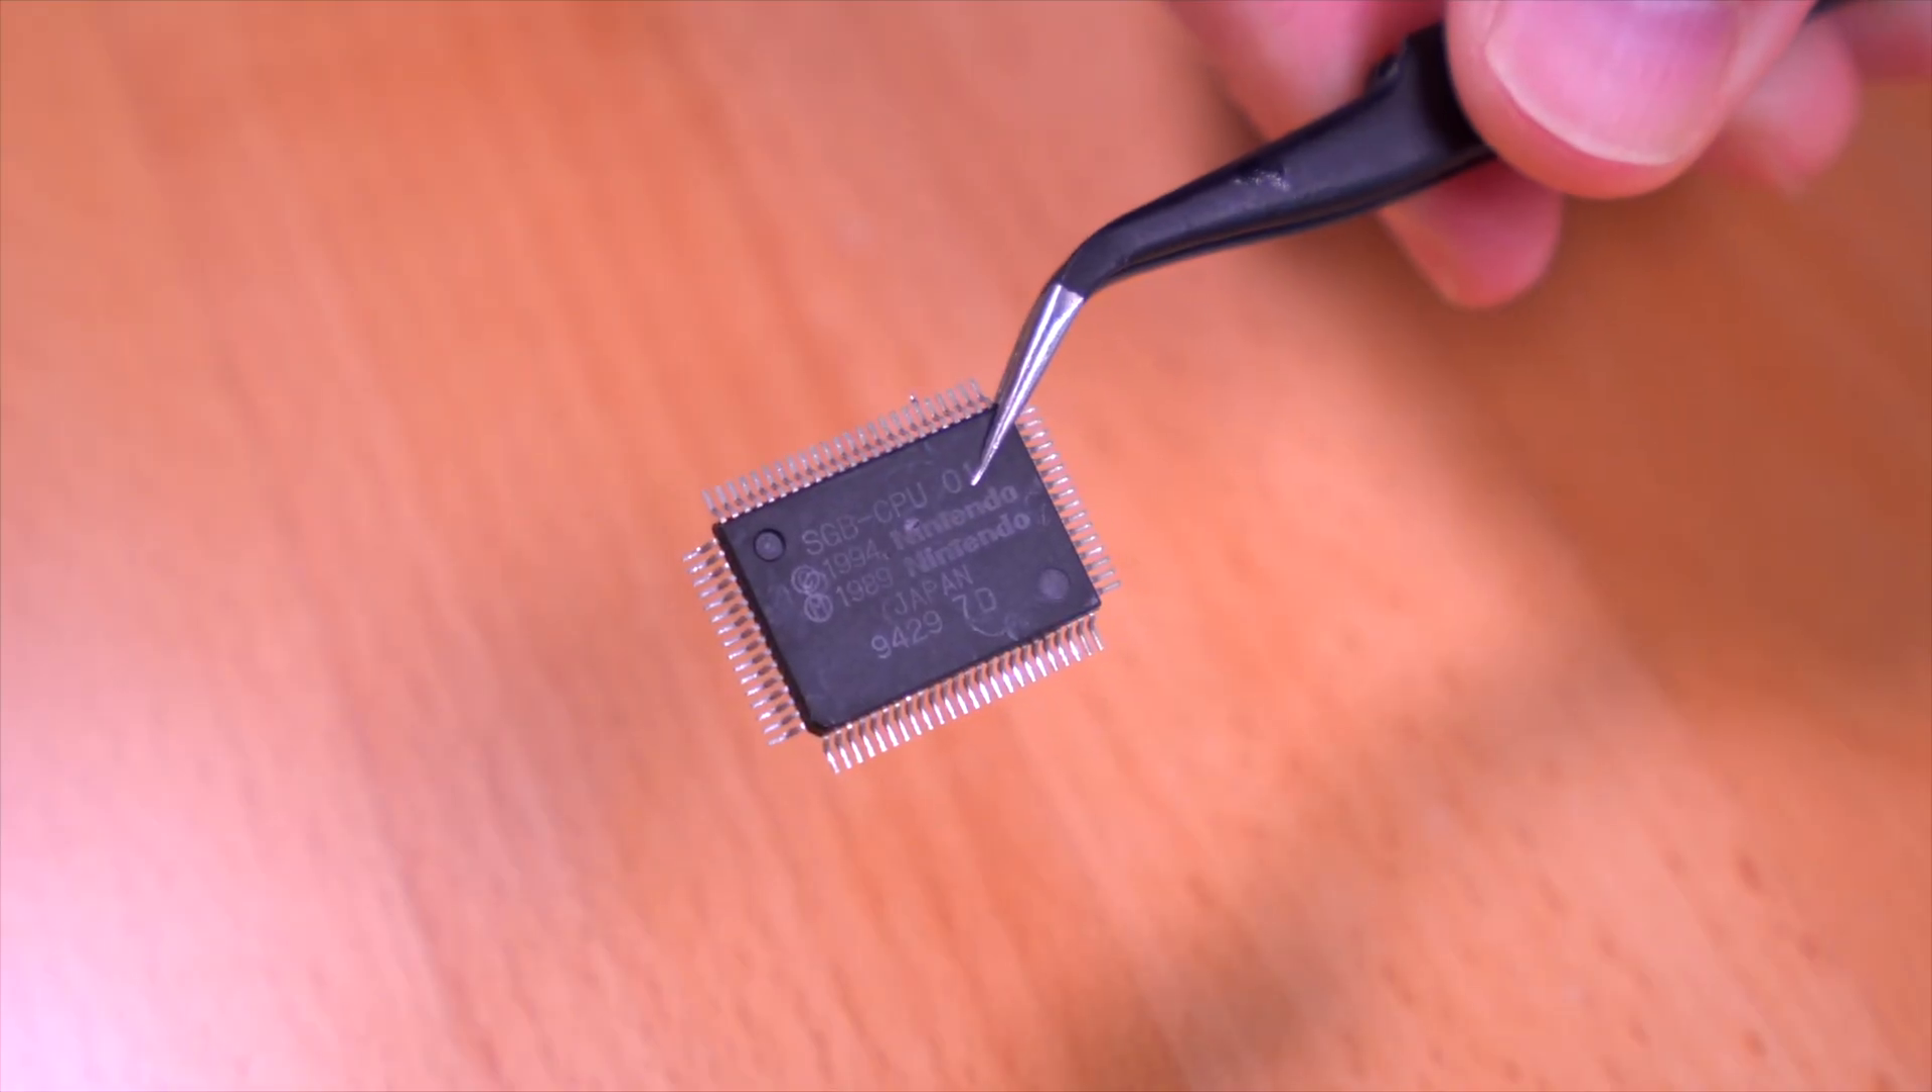Fantastic, and here's the Super Game Boy CPU fully extracted.